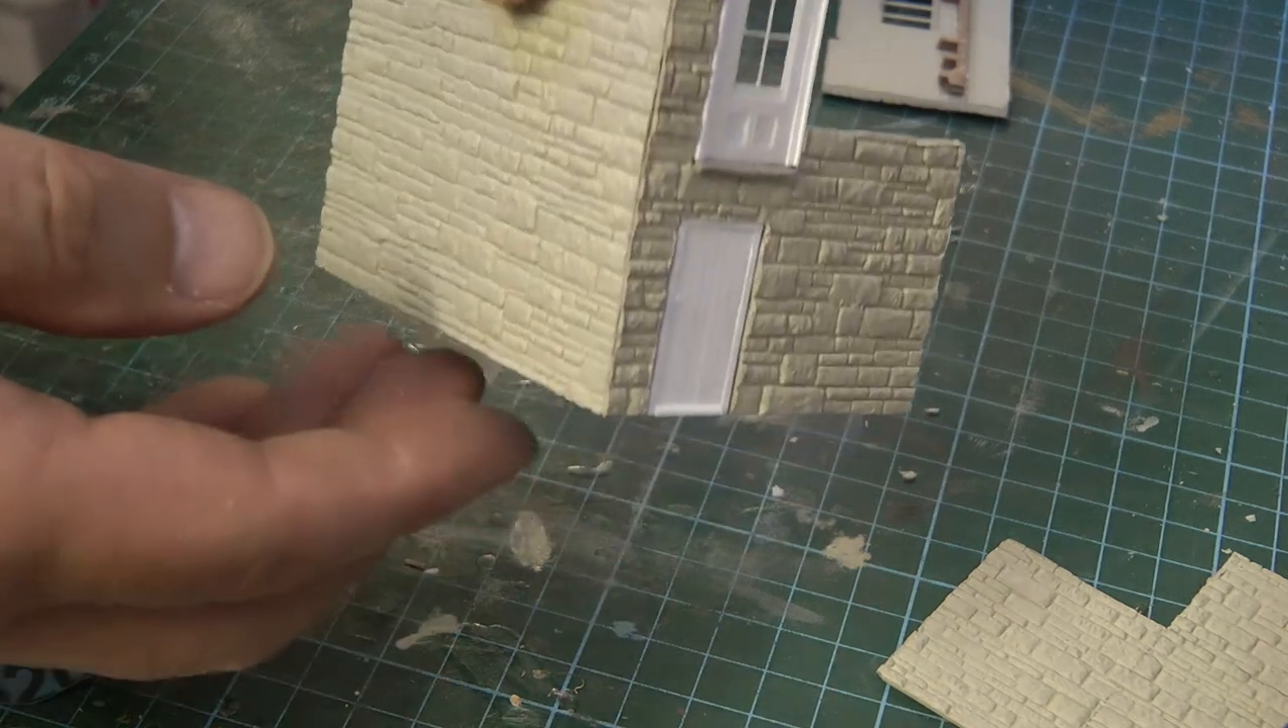Right, so I've put the first two walls together. The back and the right hand side wall.